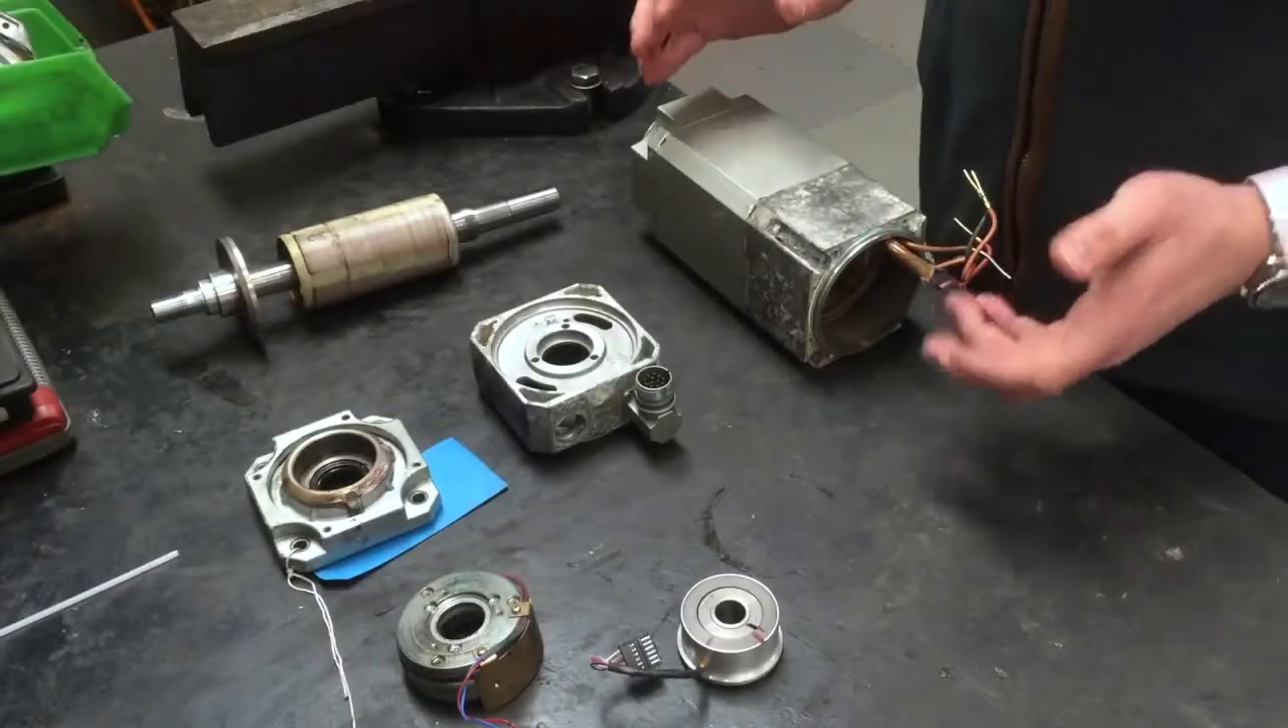As you can see the servomotor has now been stripped down into component parts.